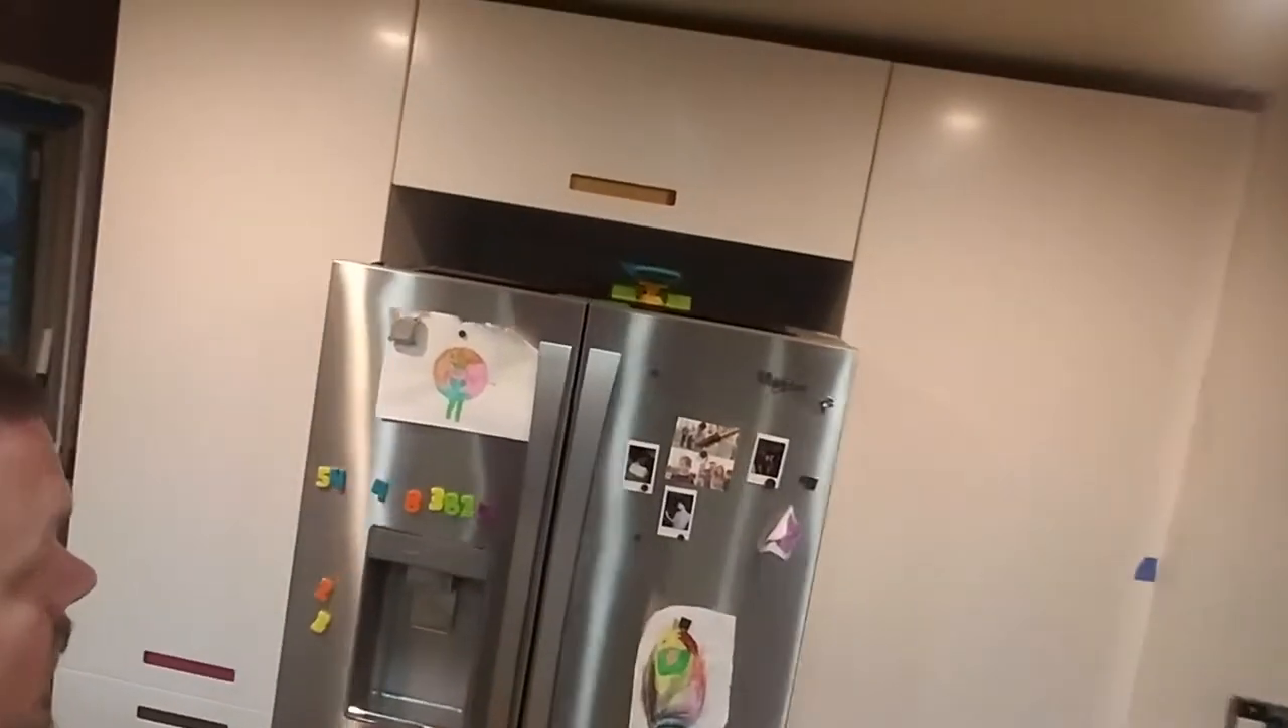Ikea cabinets all installed.